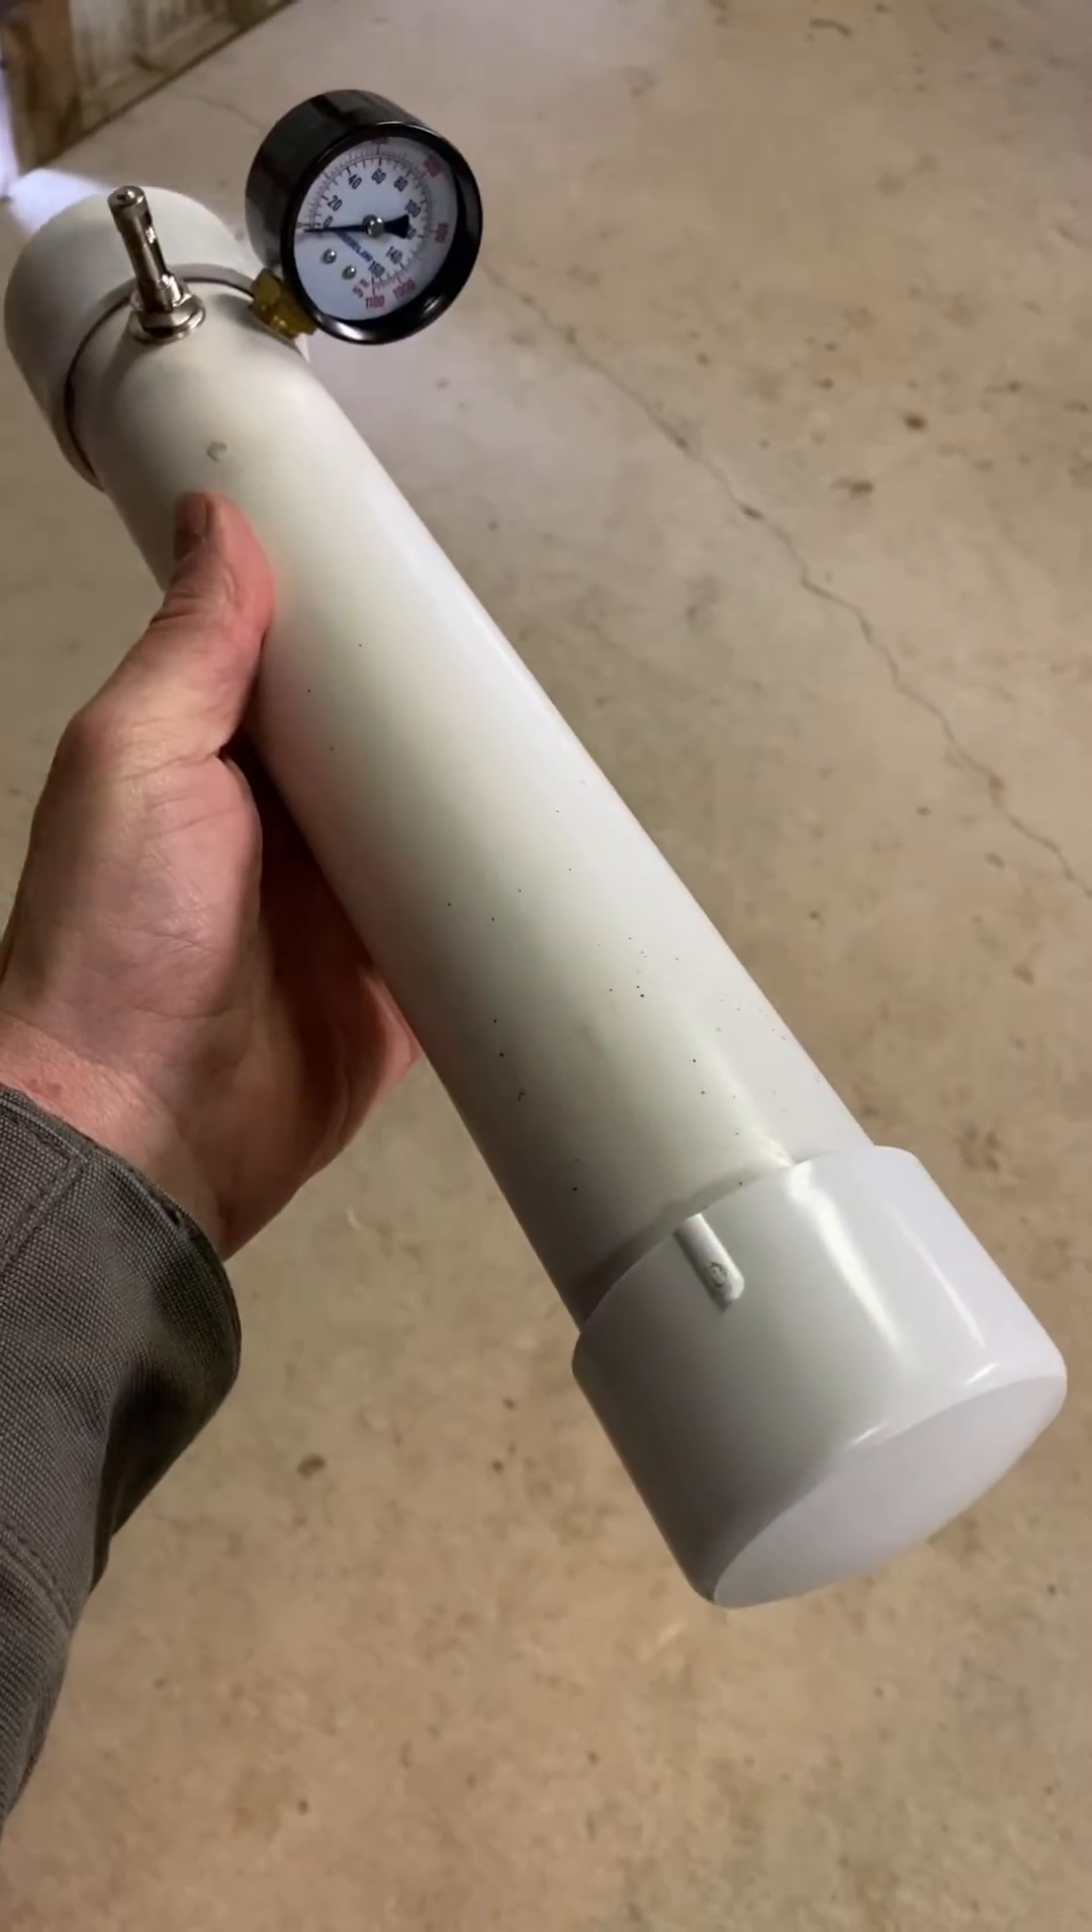You can see the cap pressure gauge and Schrader valve all installed.